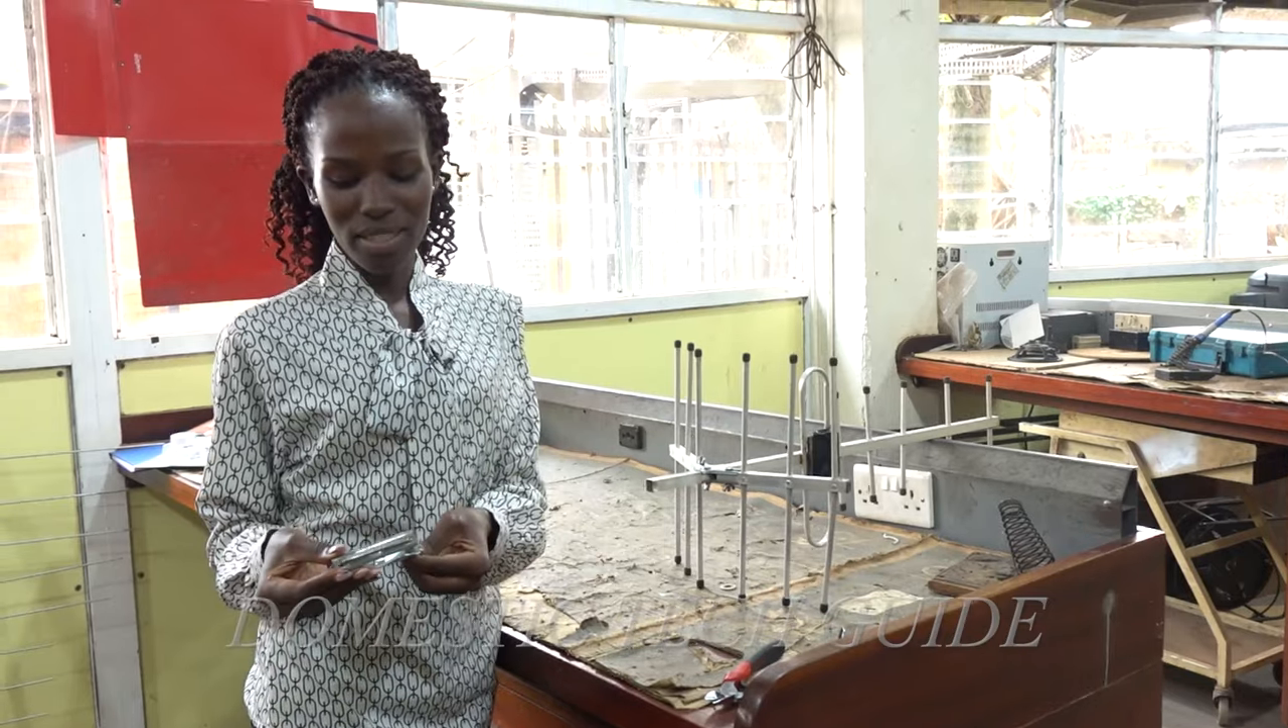This is our Yagi antenna. We are done assembling it.